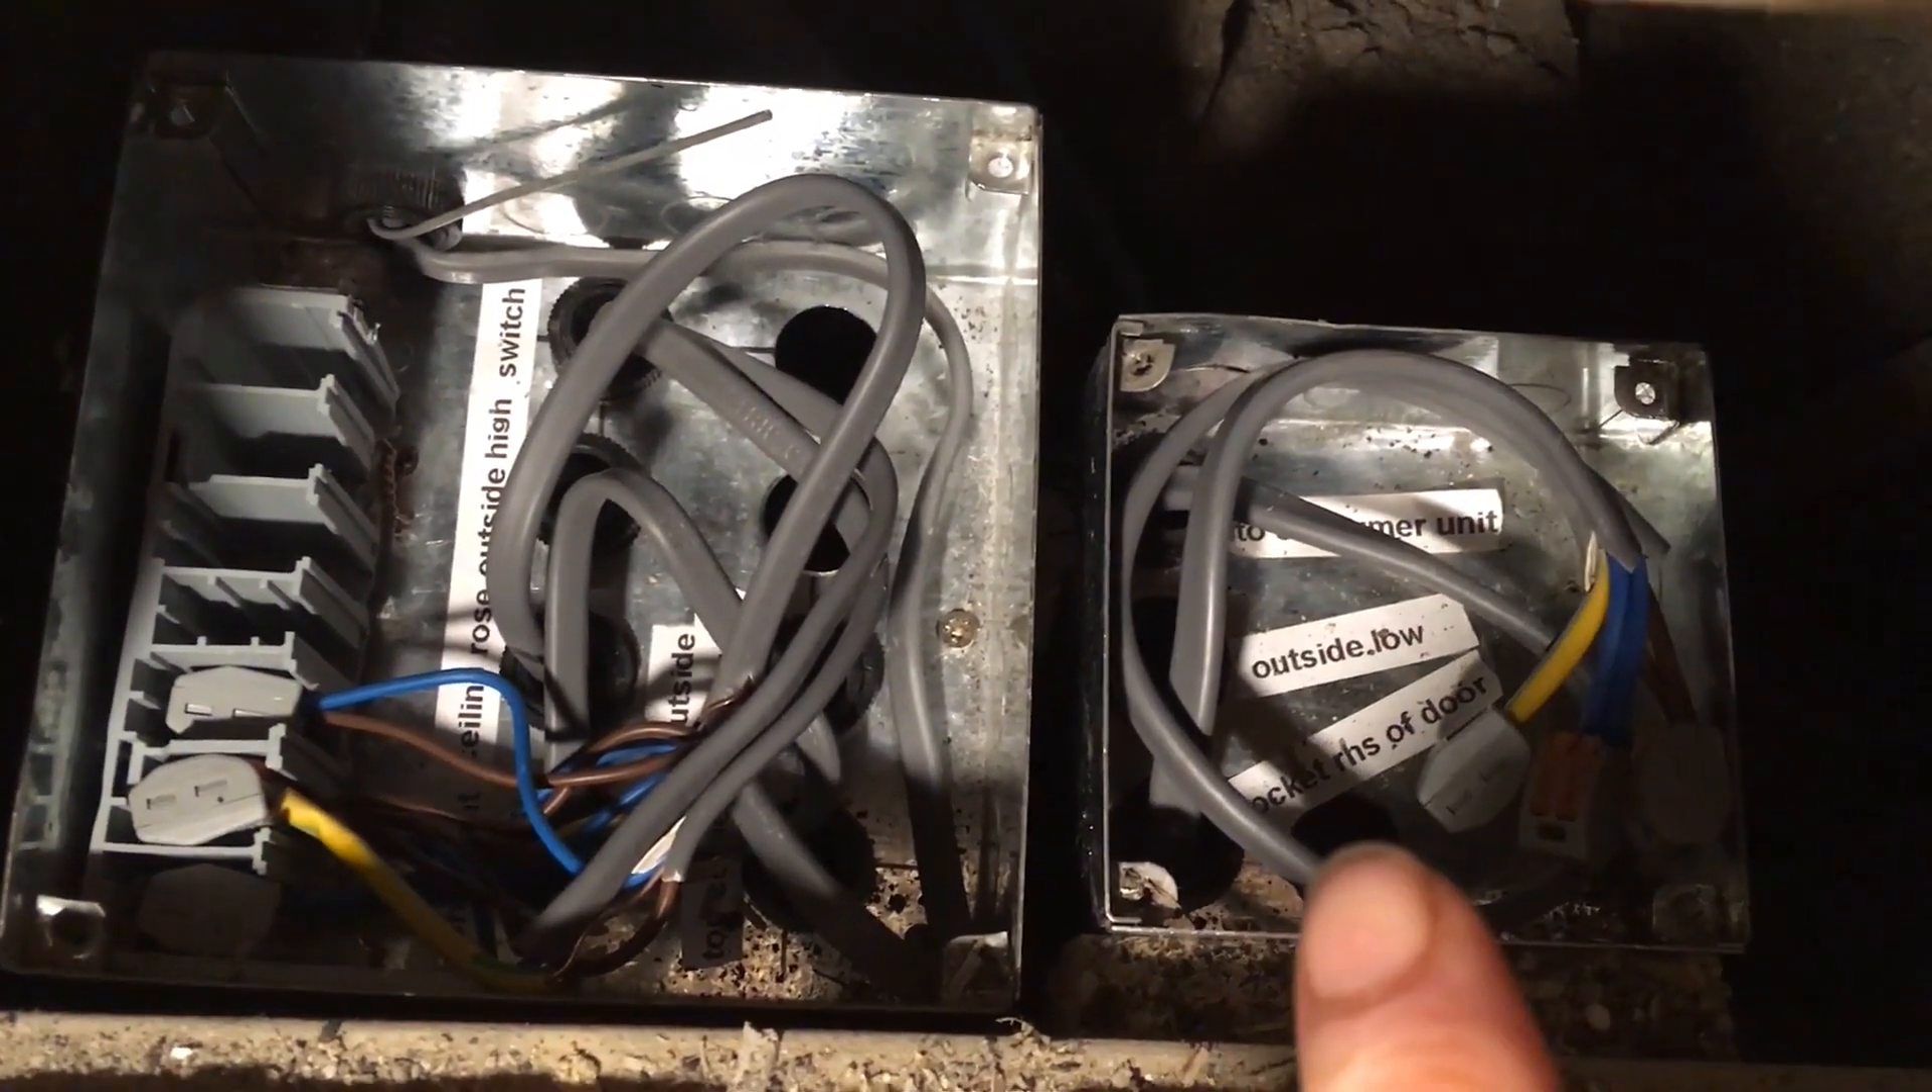Once I got here I fitted two junction boxes, one for the socket circuit and one for the lighting circuit and then from here continued the conduit around the structure of the extension.